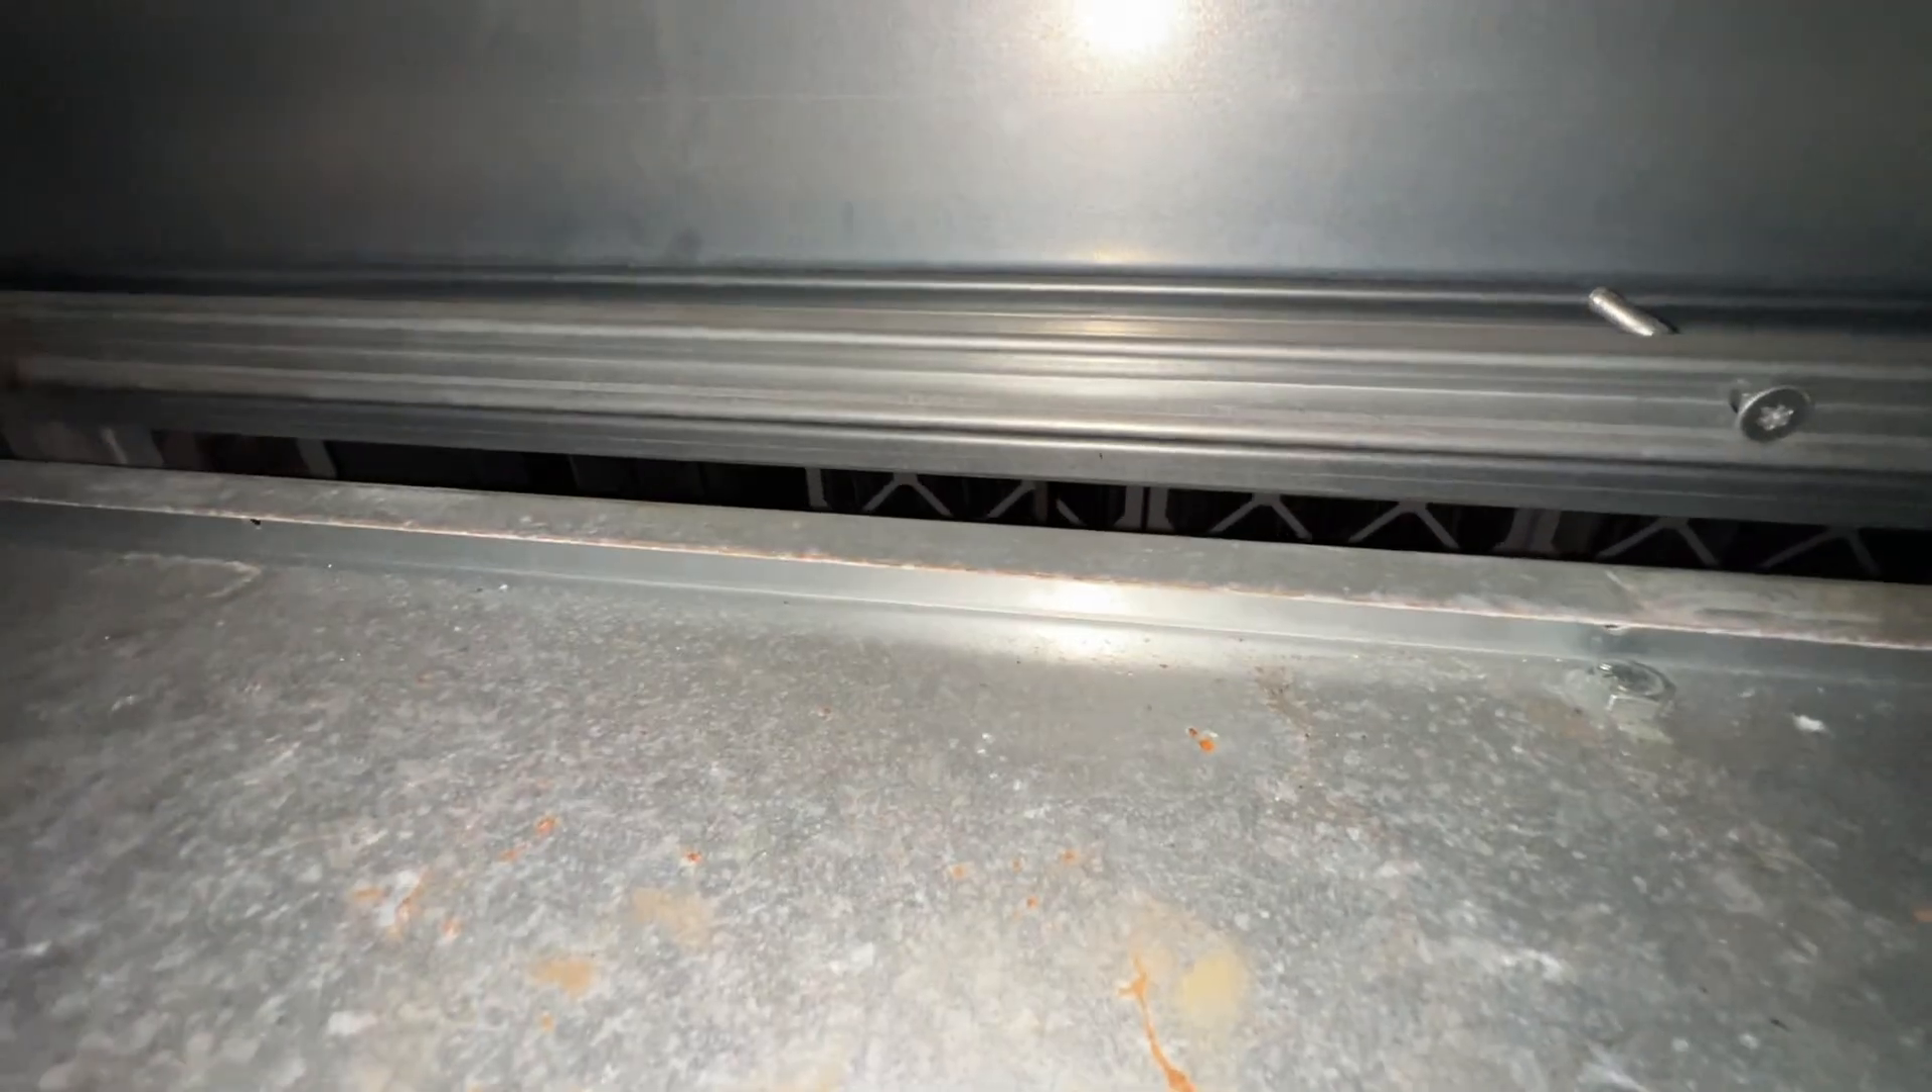This gap right here you can clearly see through to the filter.